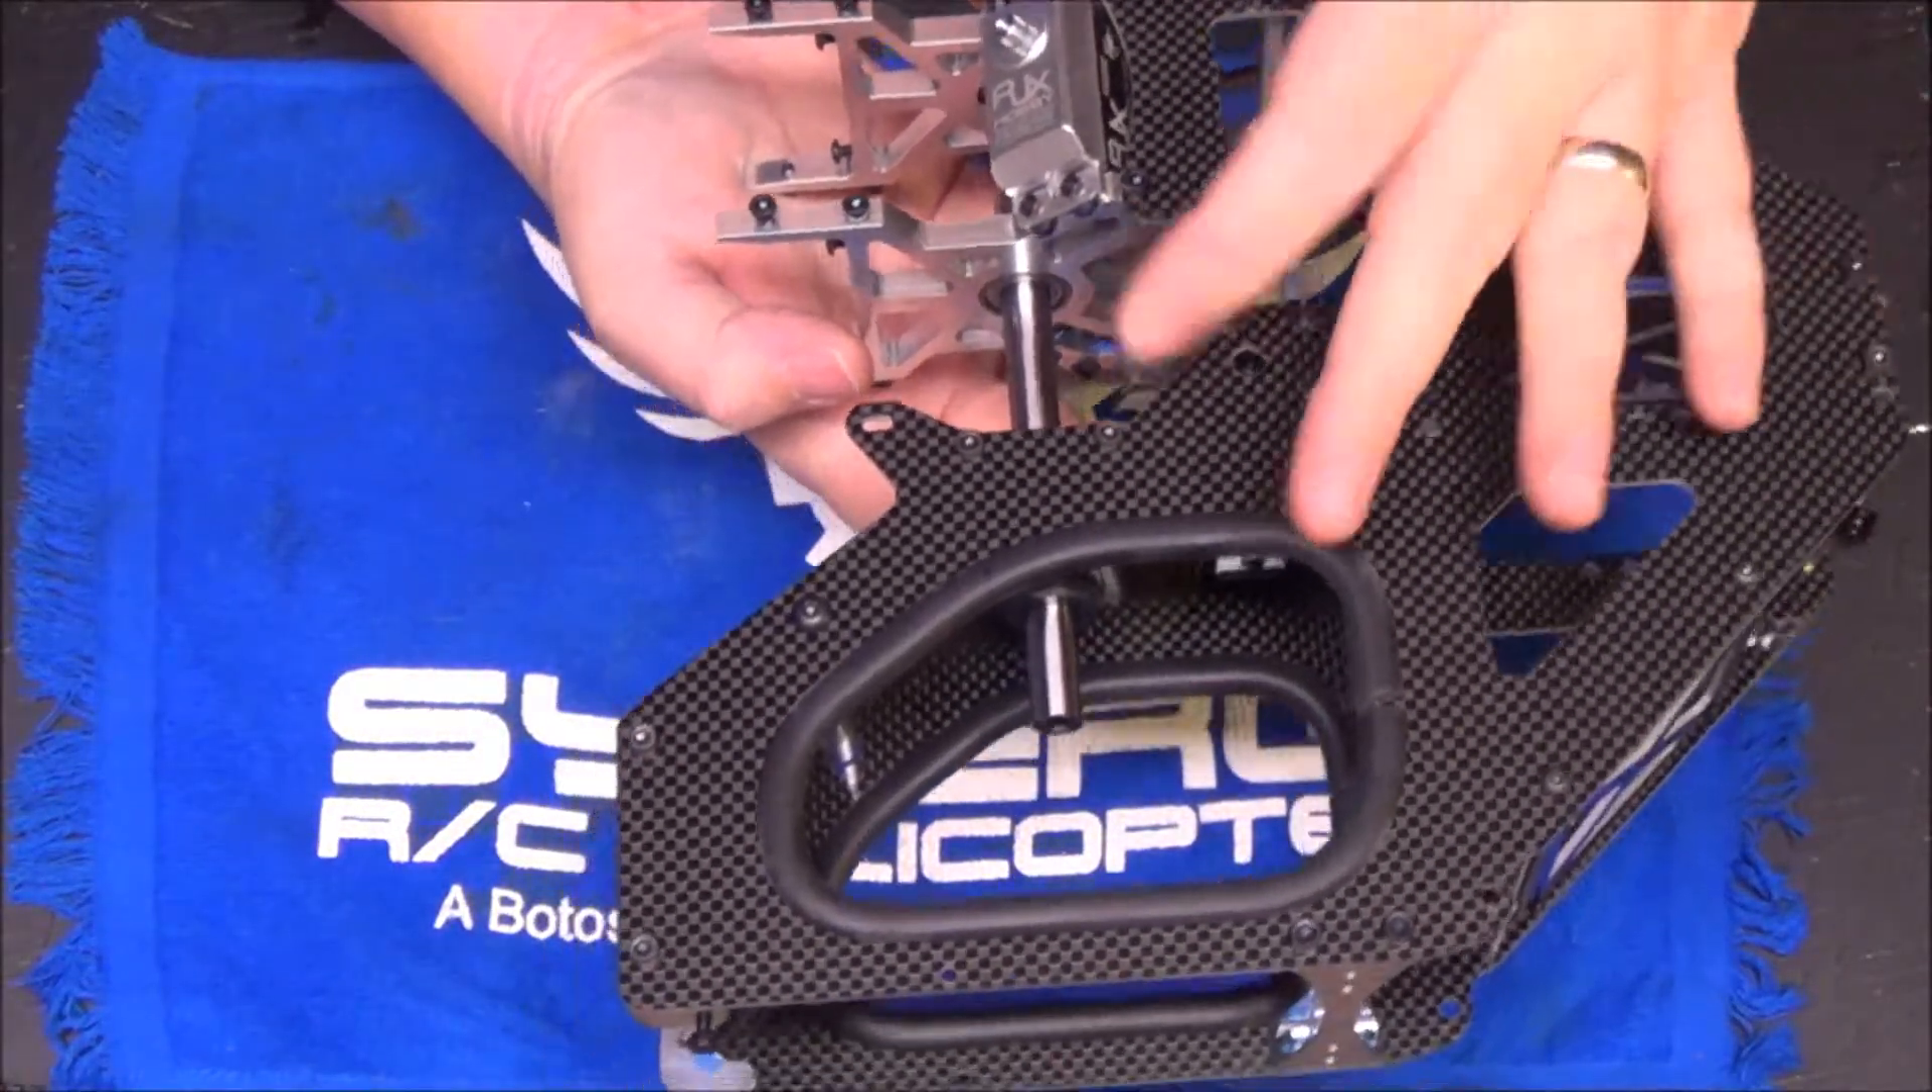You're going to notice i've got the main shaft in here.